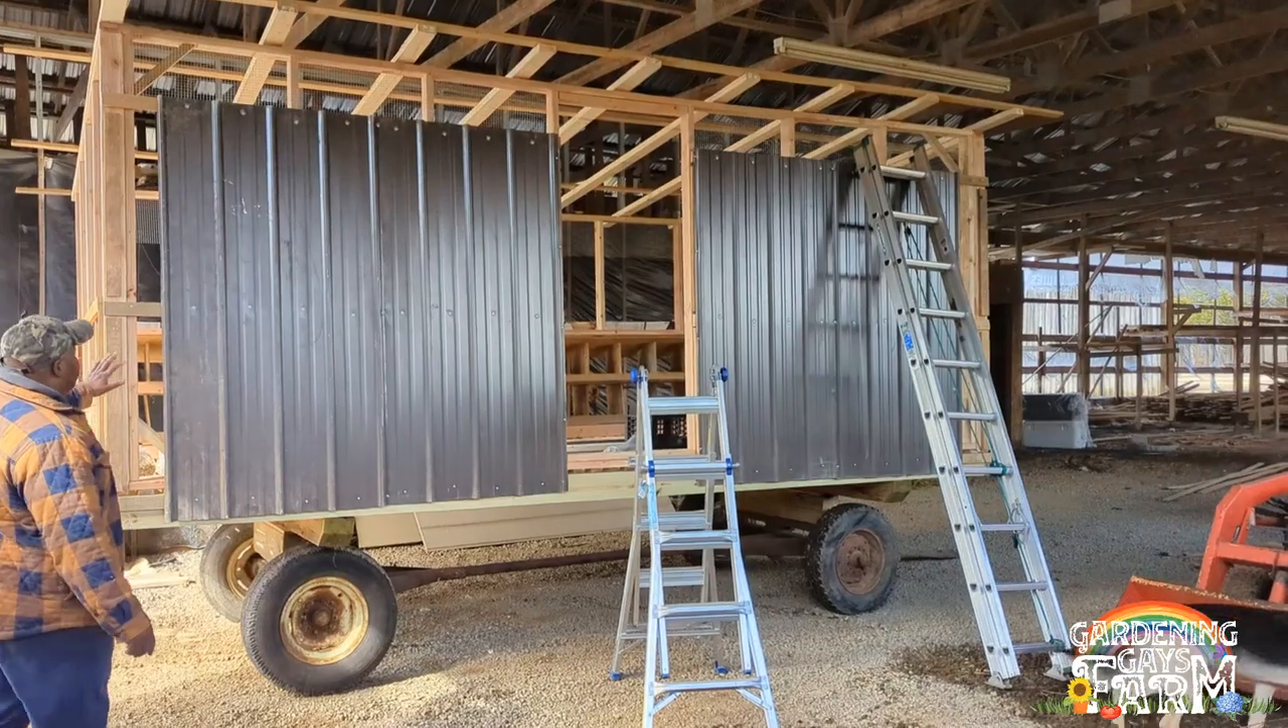We have been able to get the front of the coop mostly wrapped.